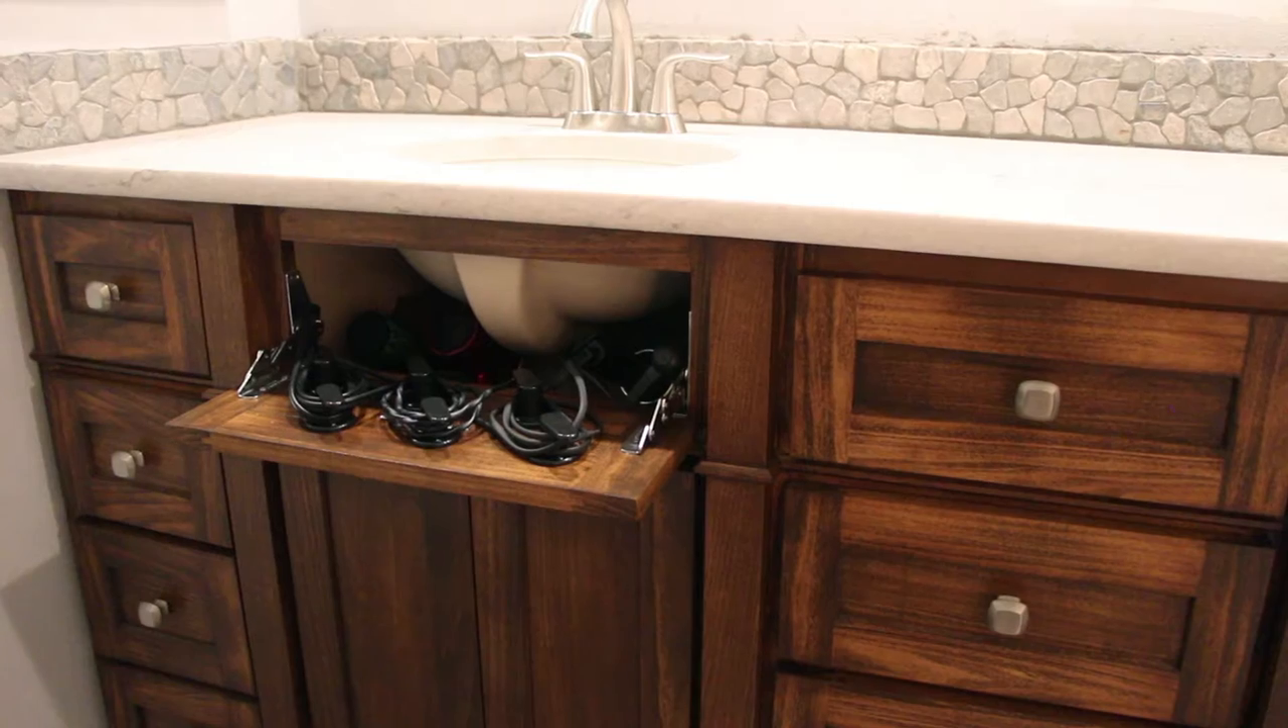Well, we've got the countertops and the sinks installed on the vanity, and now I've added a custom hair appliance organizer for my wife to be able to have her hair appliances stored here.